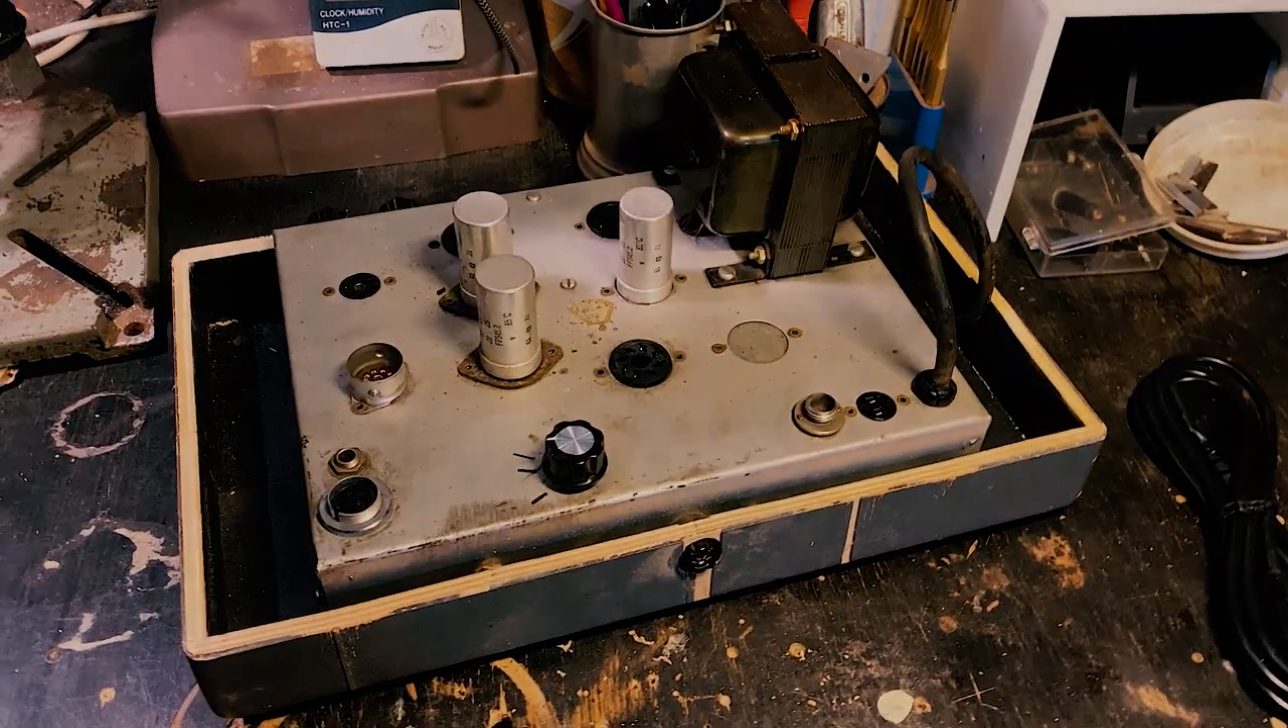And you can see the amplifier that I've bought sits in the bottom half at the moment quite nicely.